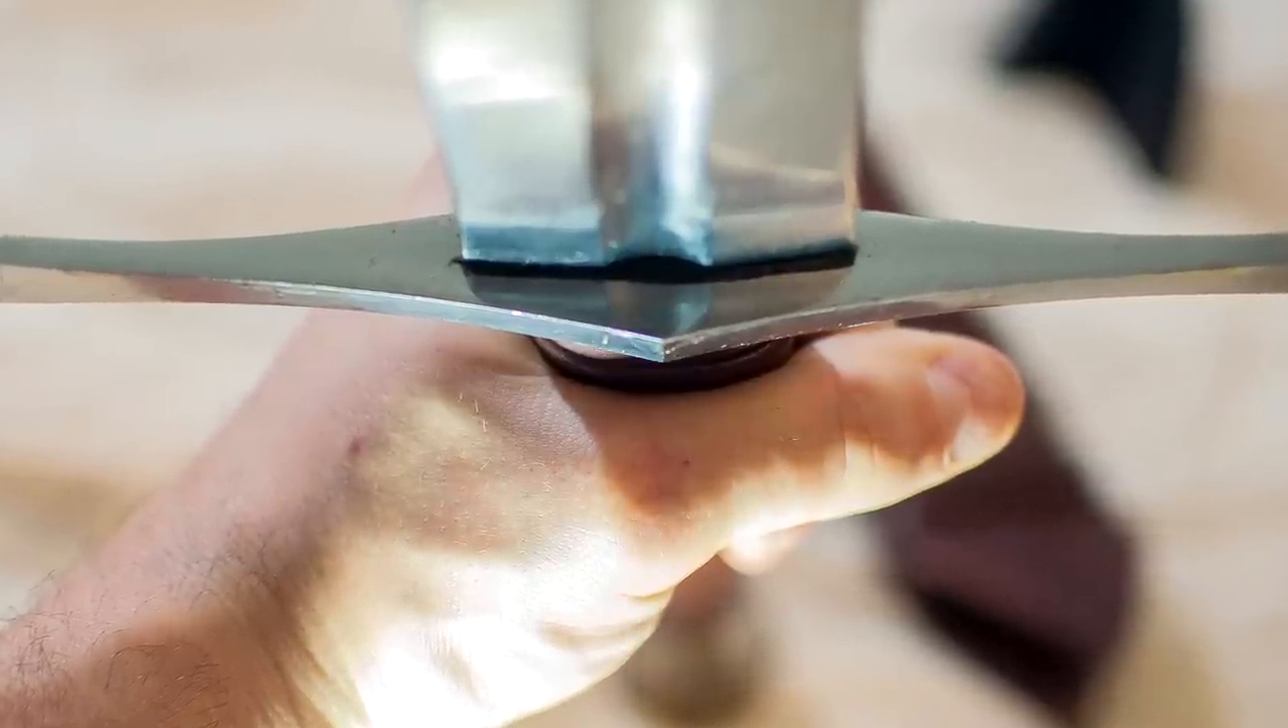However, I'm able to see a pretty significant gap around the blade where the crossguard meets it.